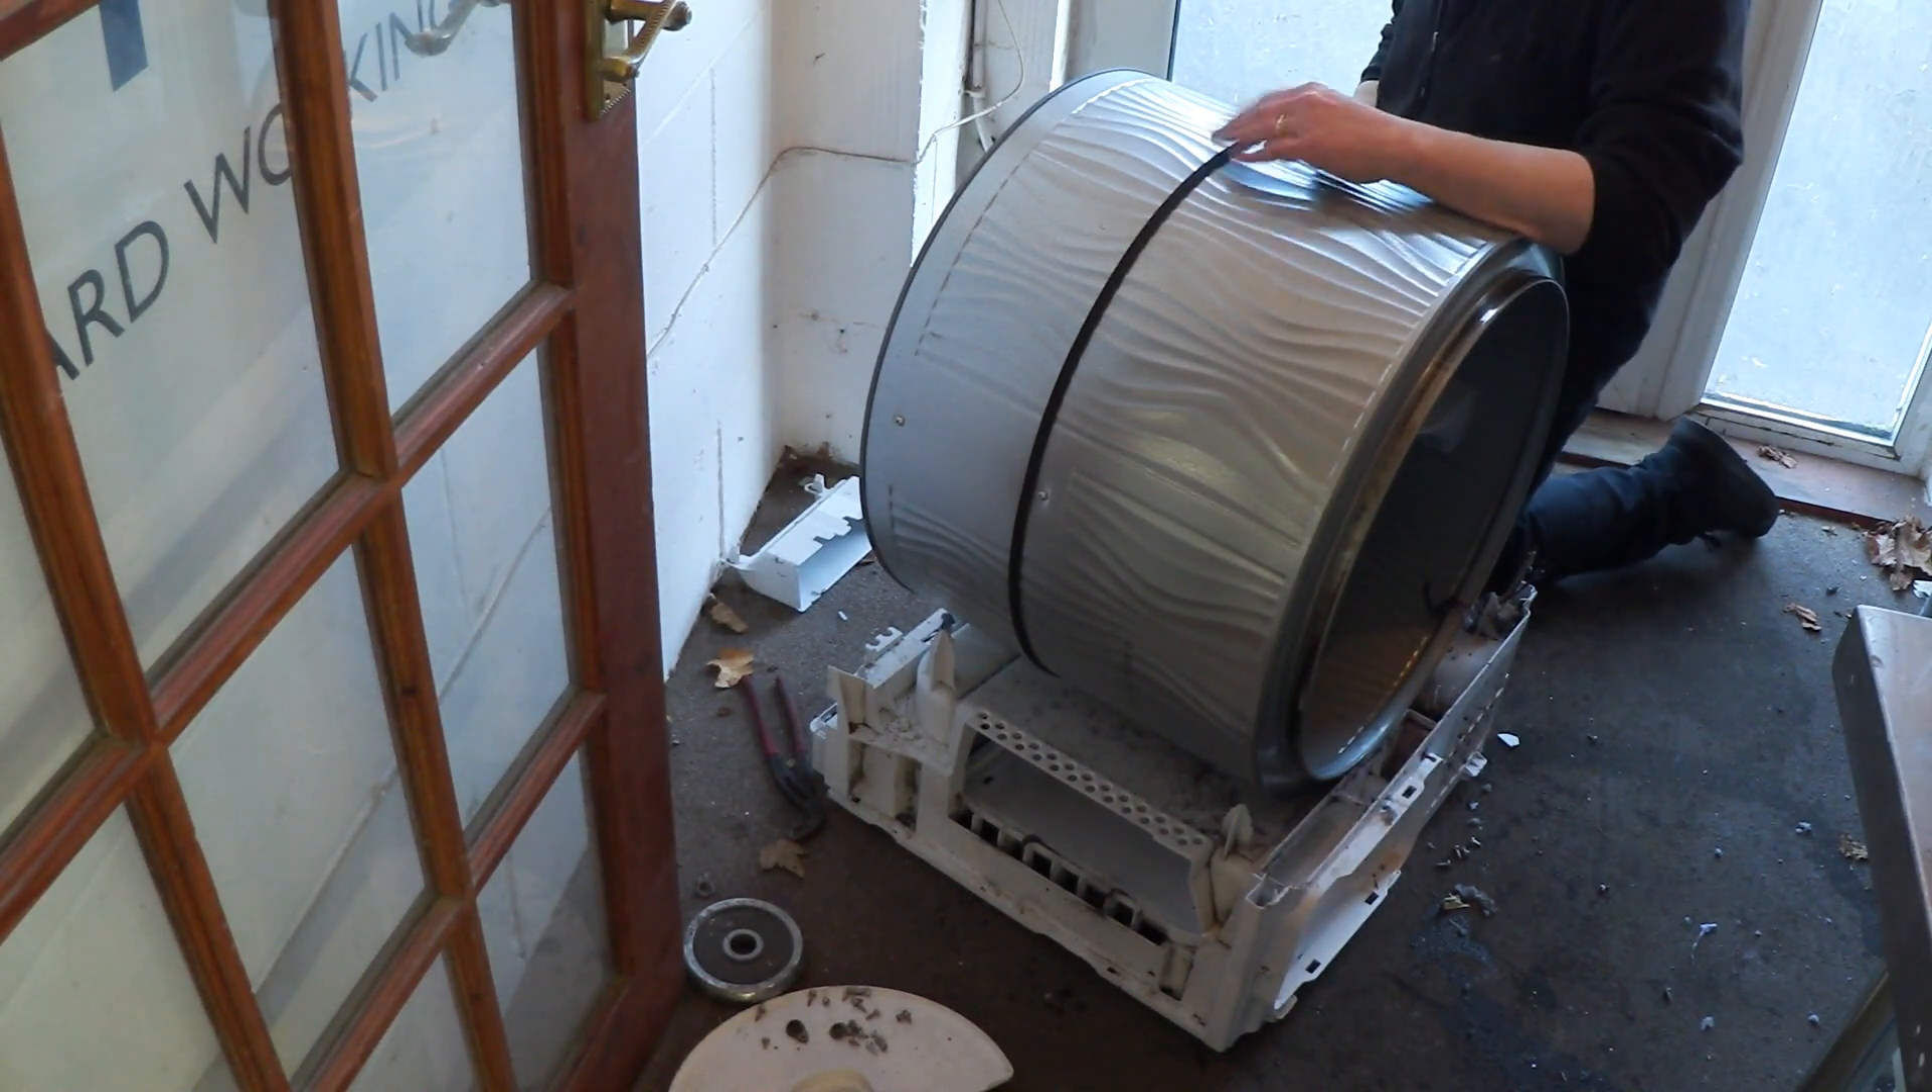So we've got the pretty case off.